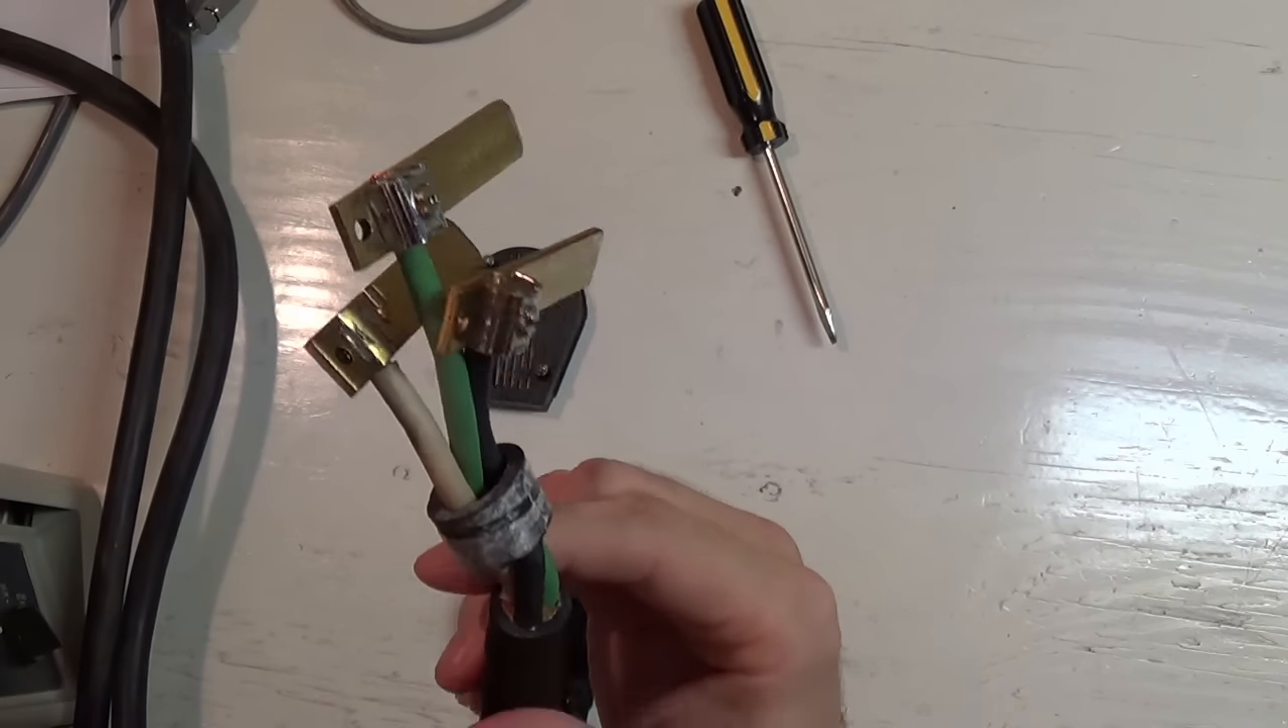And then my NEMA 1030, I have the blades on already.